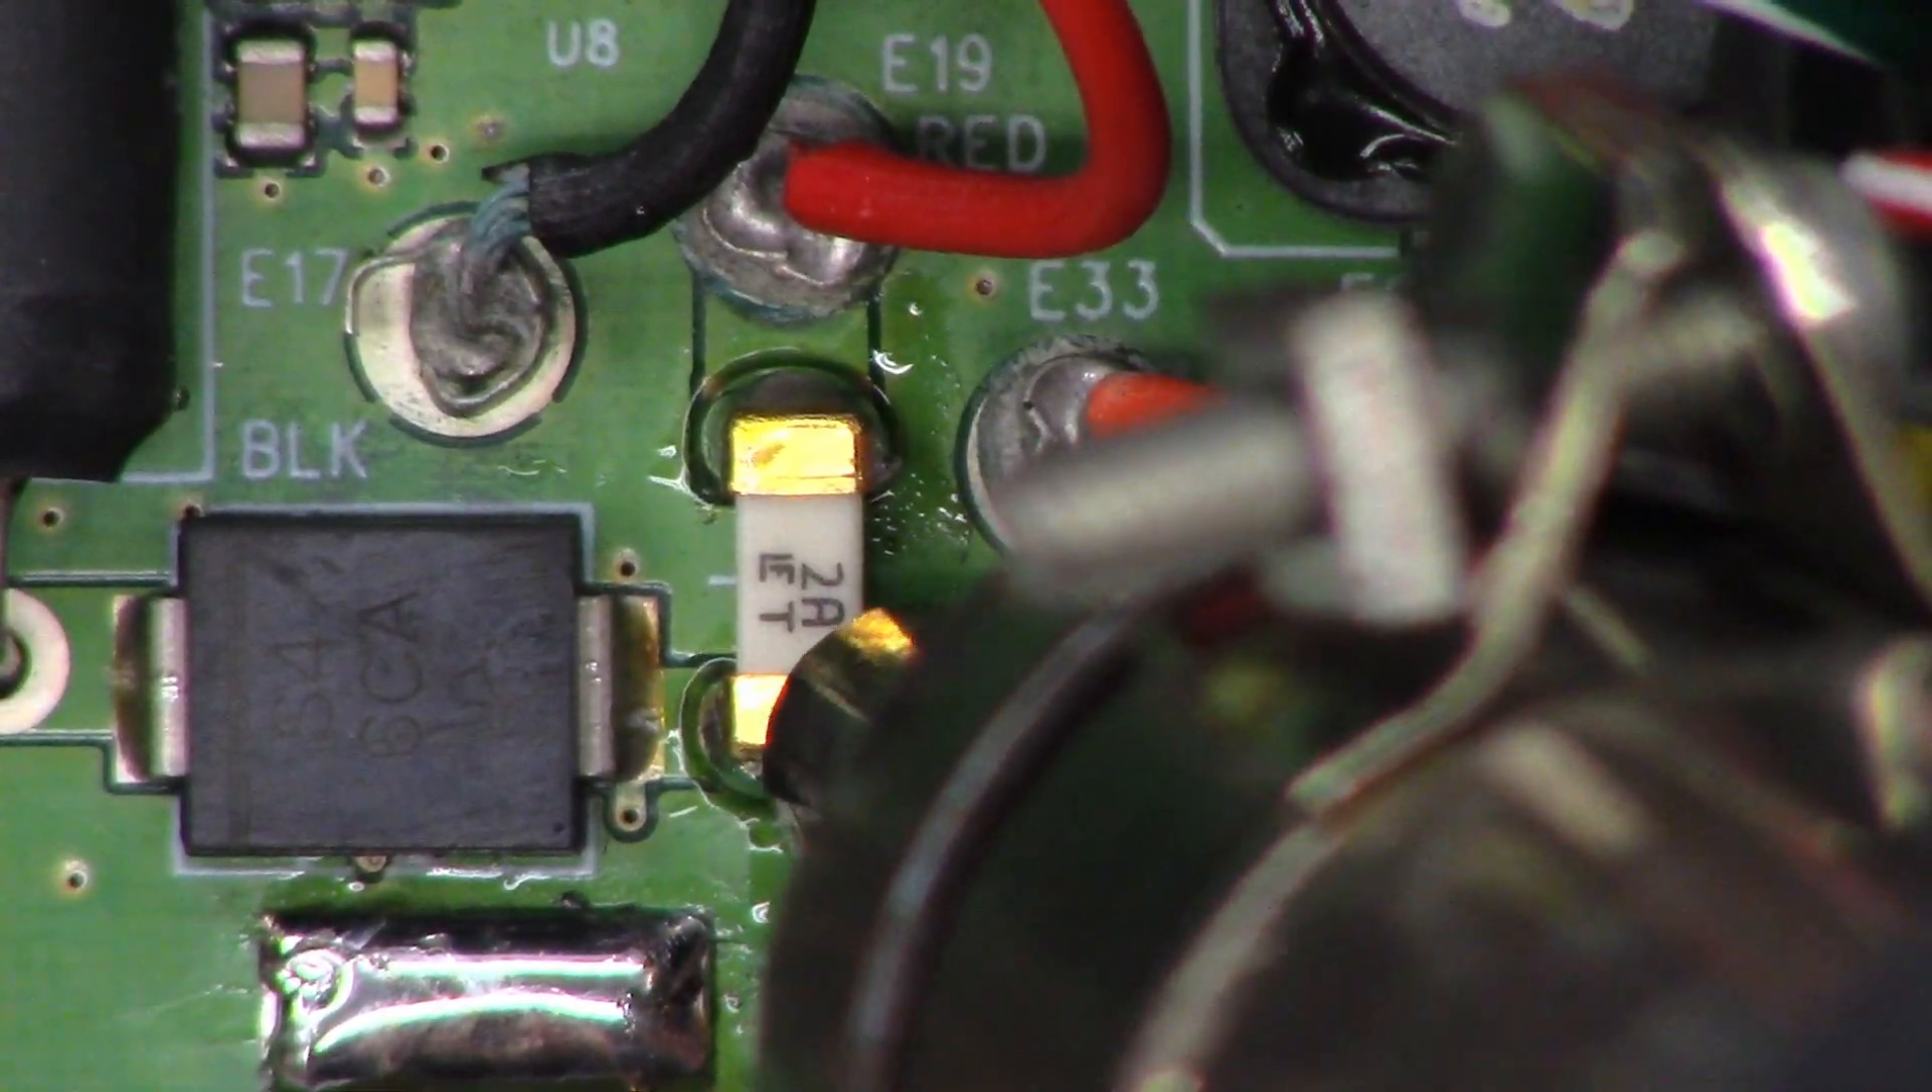All right there we go fuse is installed.